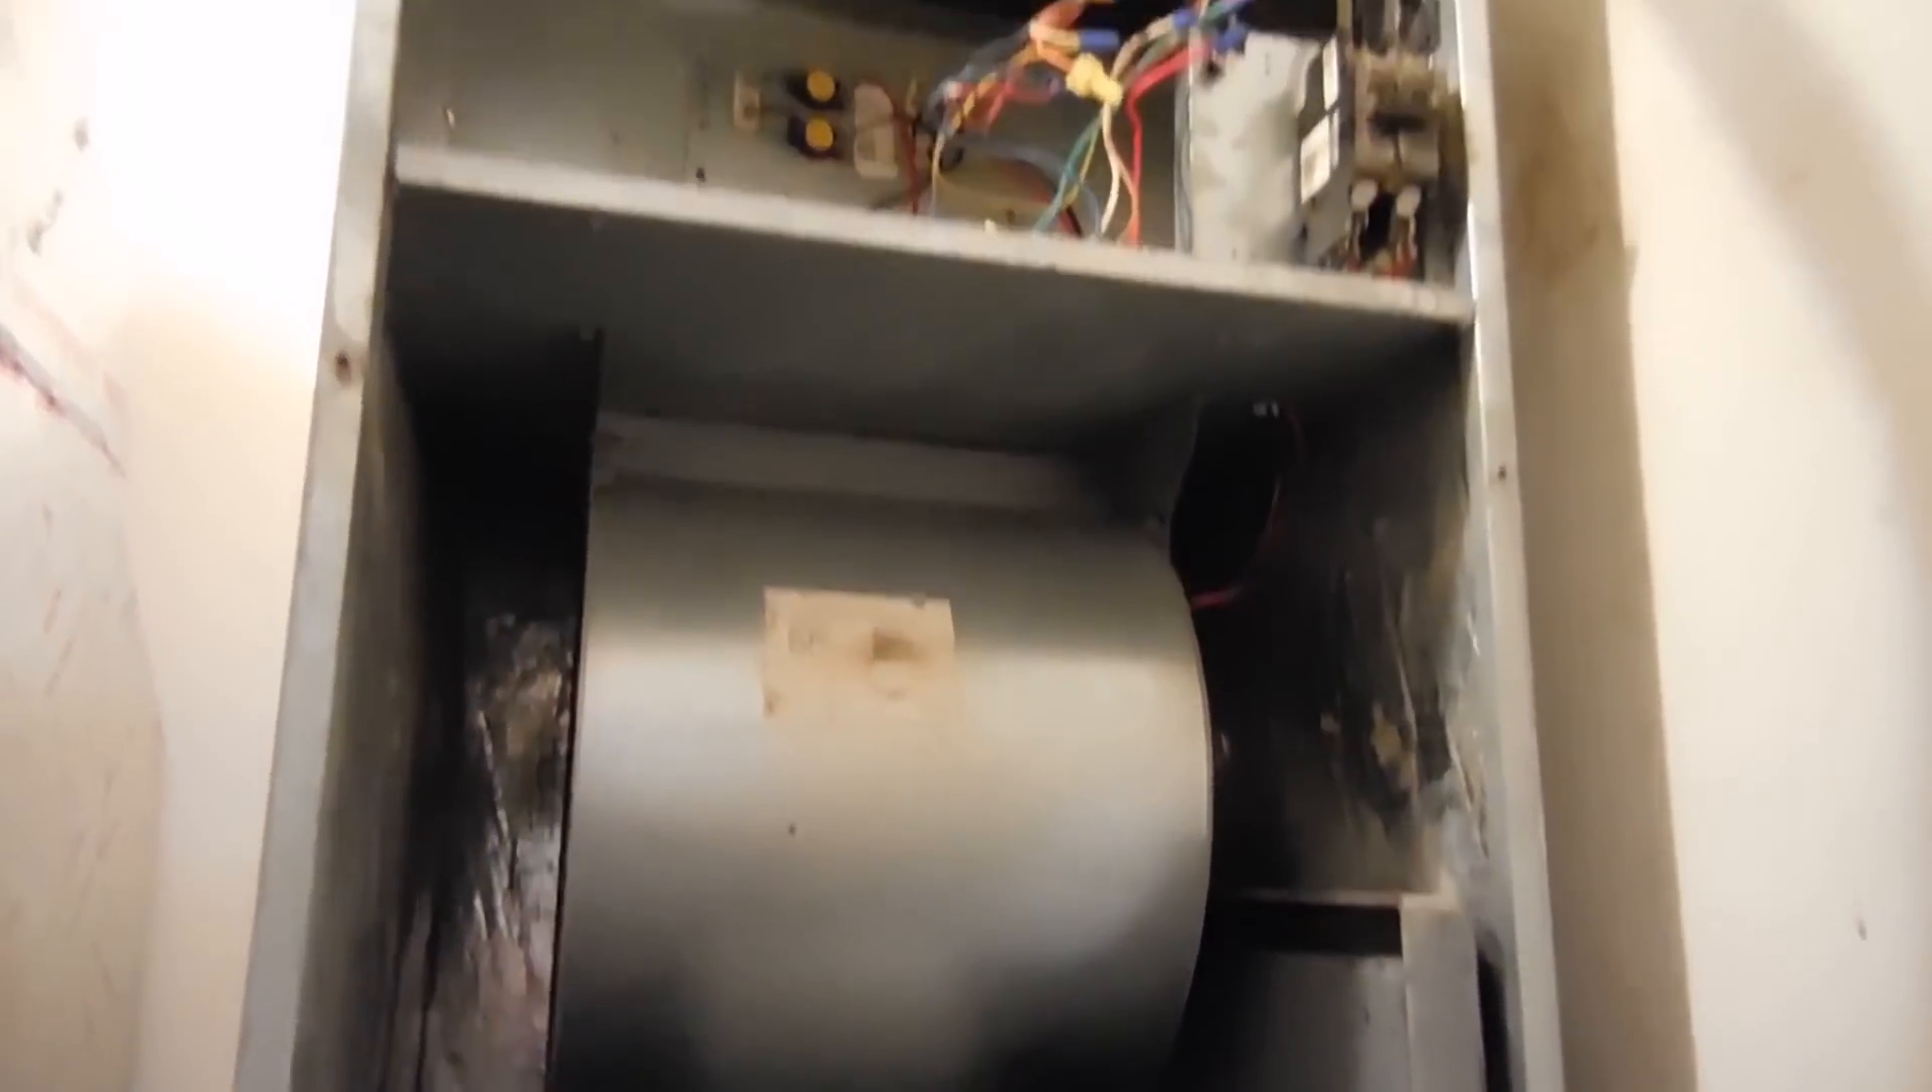The blower housing is back inside the air handler. The wiring is connected.